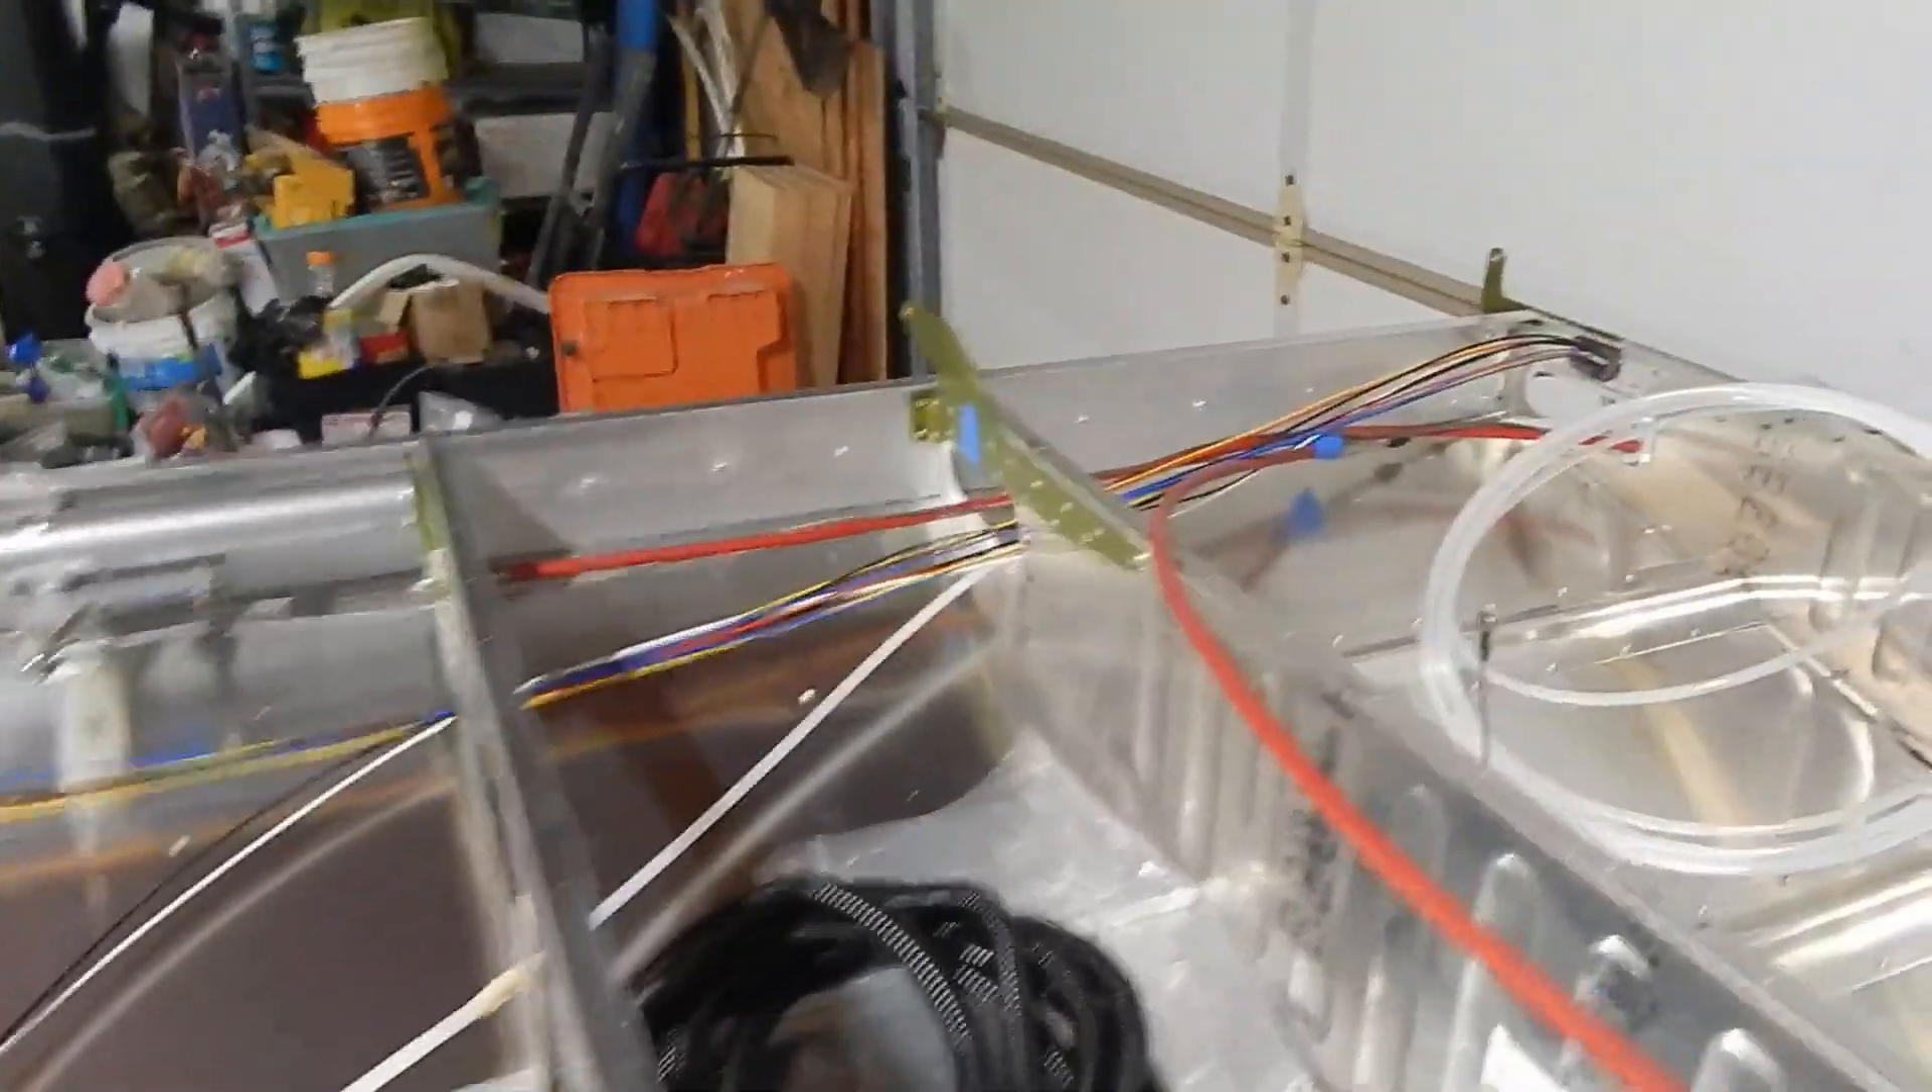I've got to figure out how I'm going to tie my wires at this point I've just got them run.